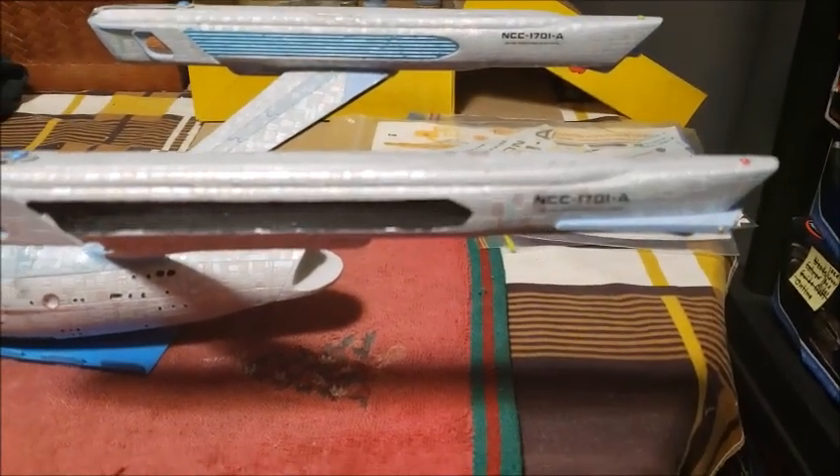Both nacelle decals are on on the port side now.